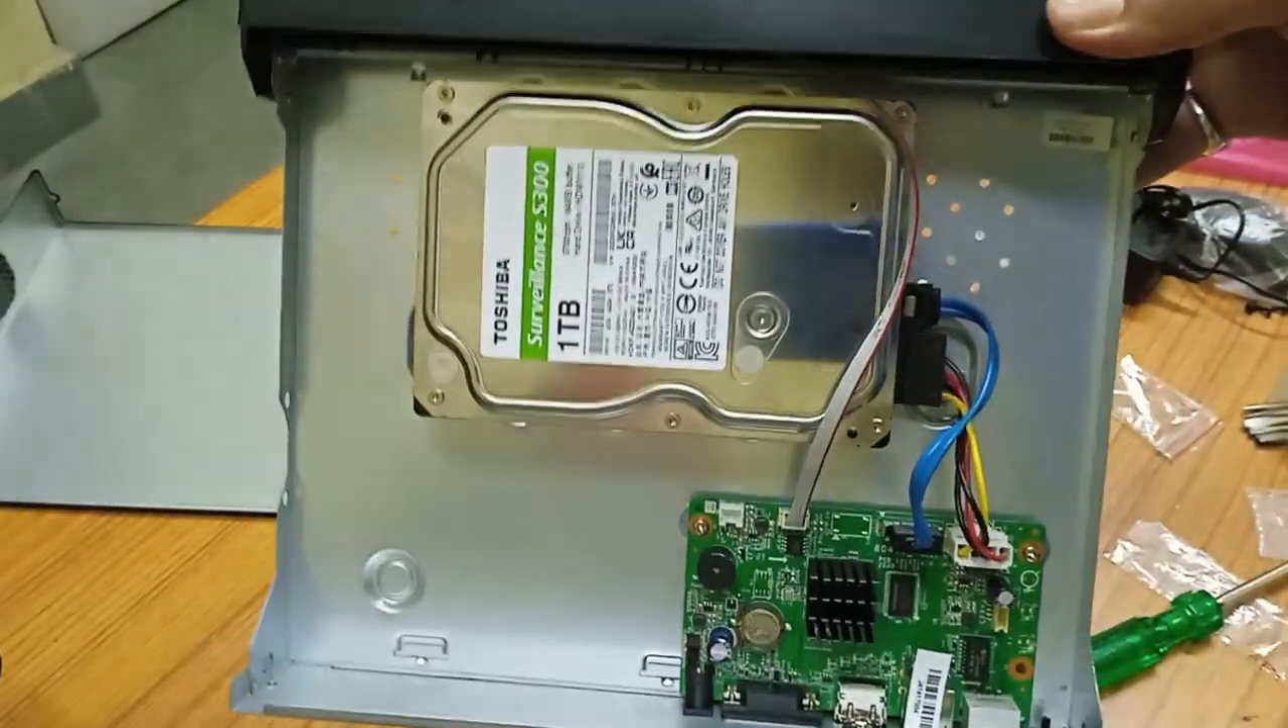So, by this process, our hard disk installation is complete.